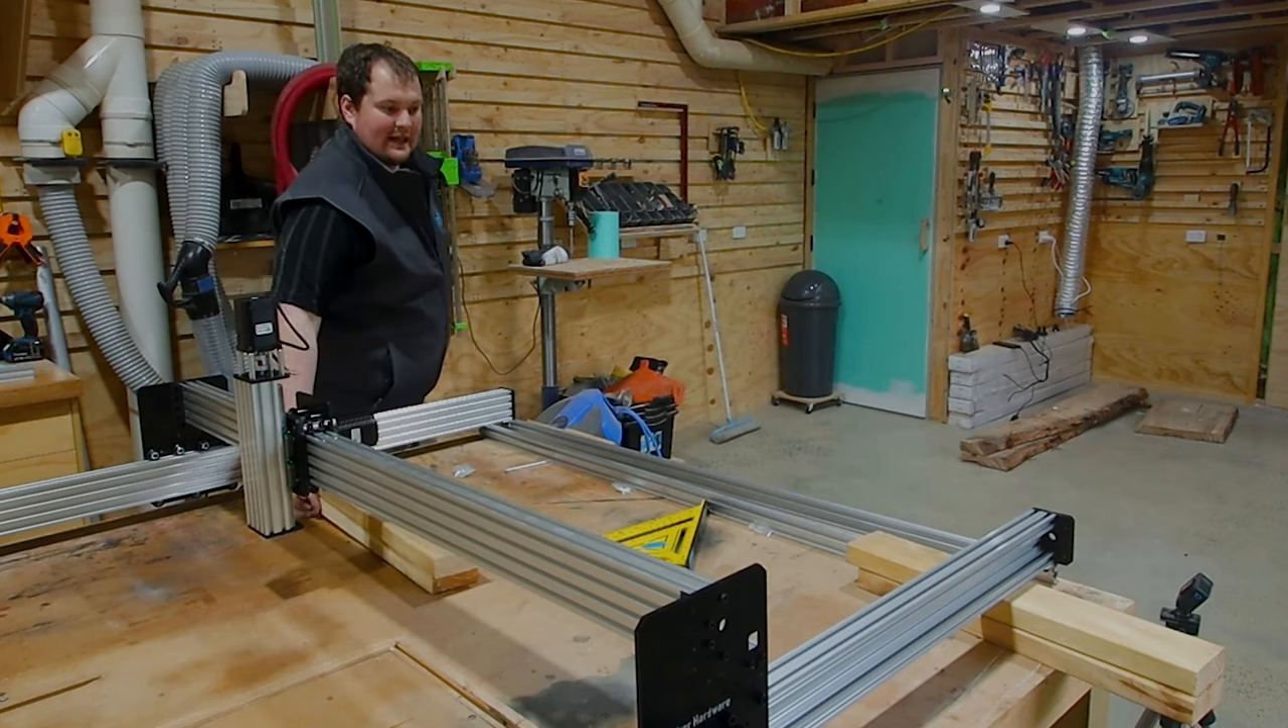Now that we've got the front and back rails on we can actually take these blocks out that are lifting the unit up because the wheels will no longer catch.